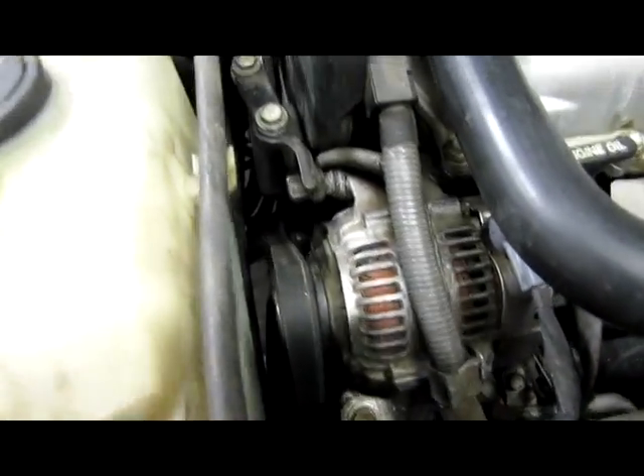I've got this car reassembled. Now, there's the alternator back in there.